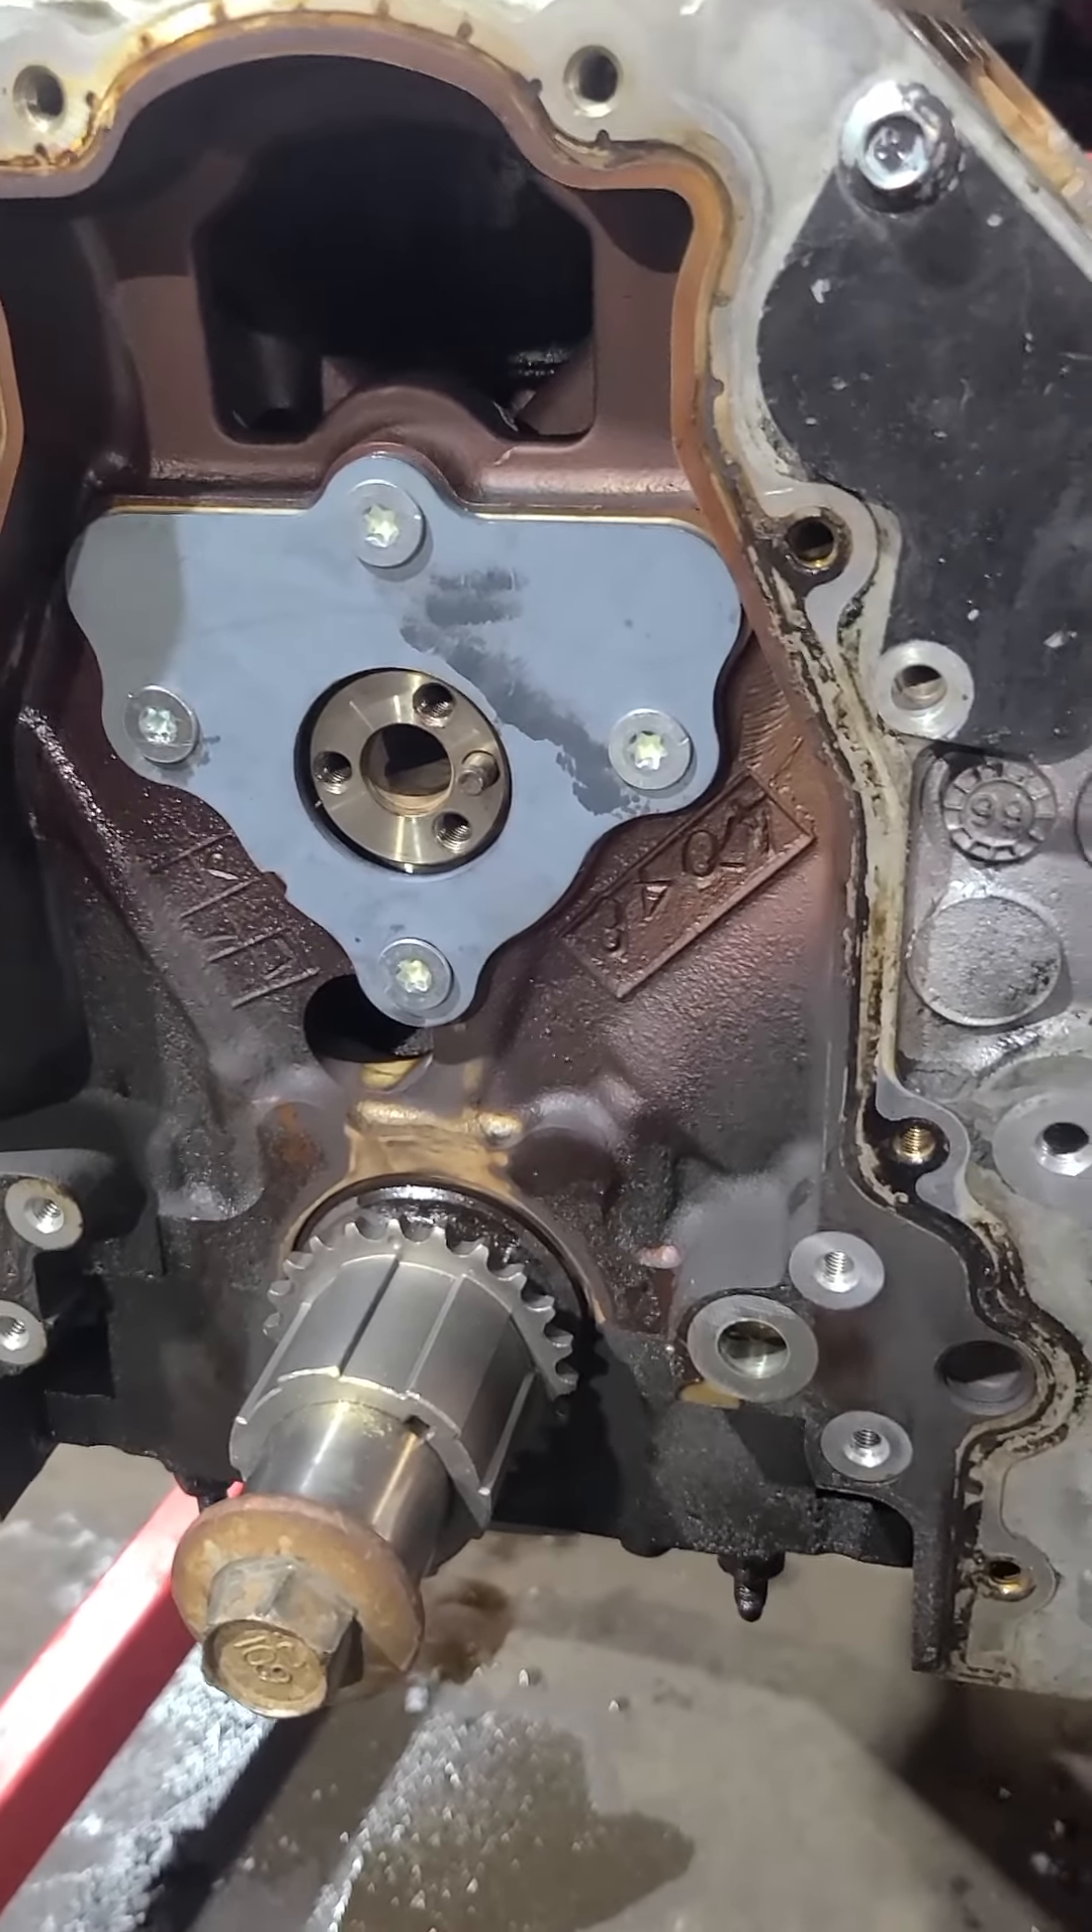We got our new camshaft retainer on.